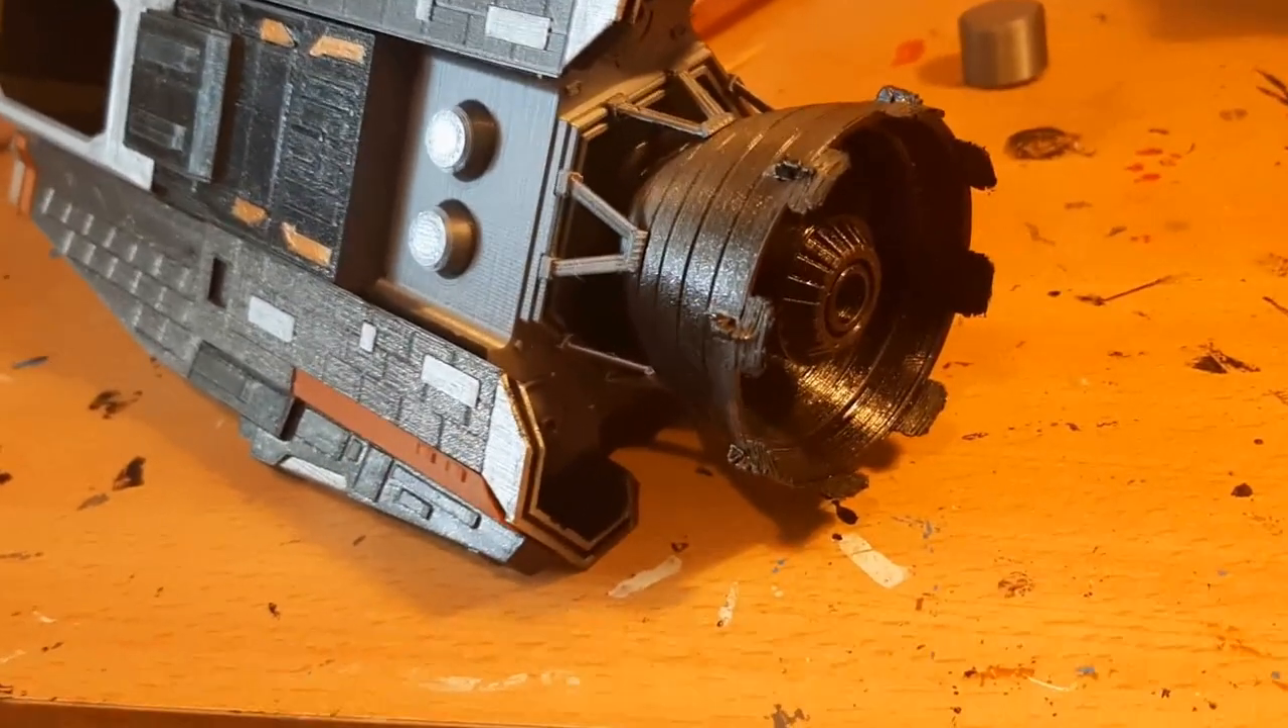So here the driving cone as well as the supports are already there.